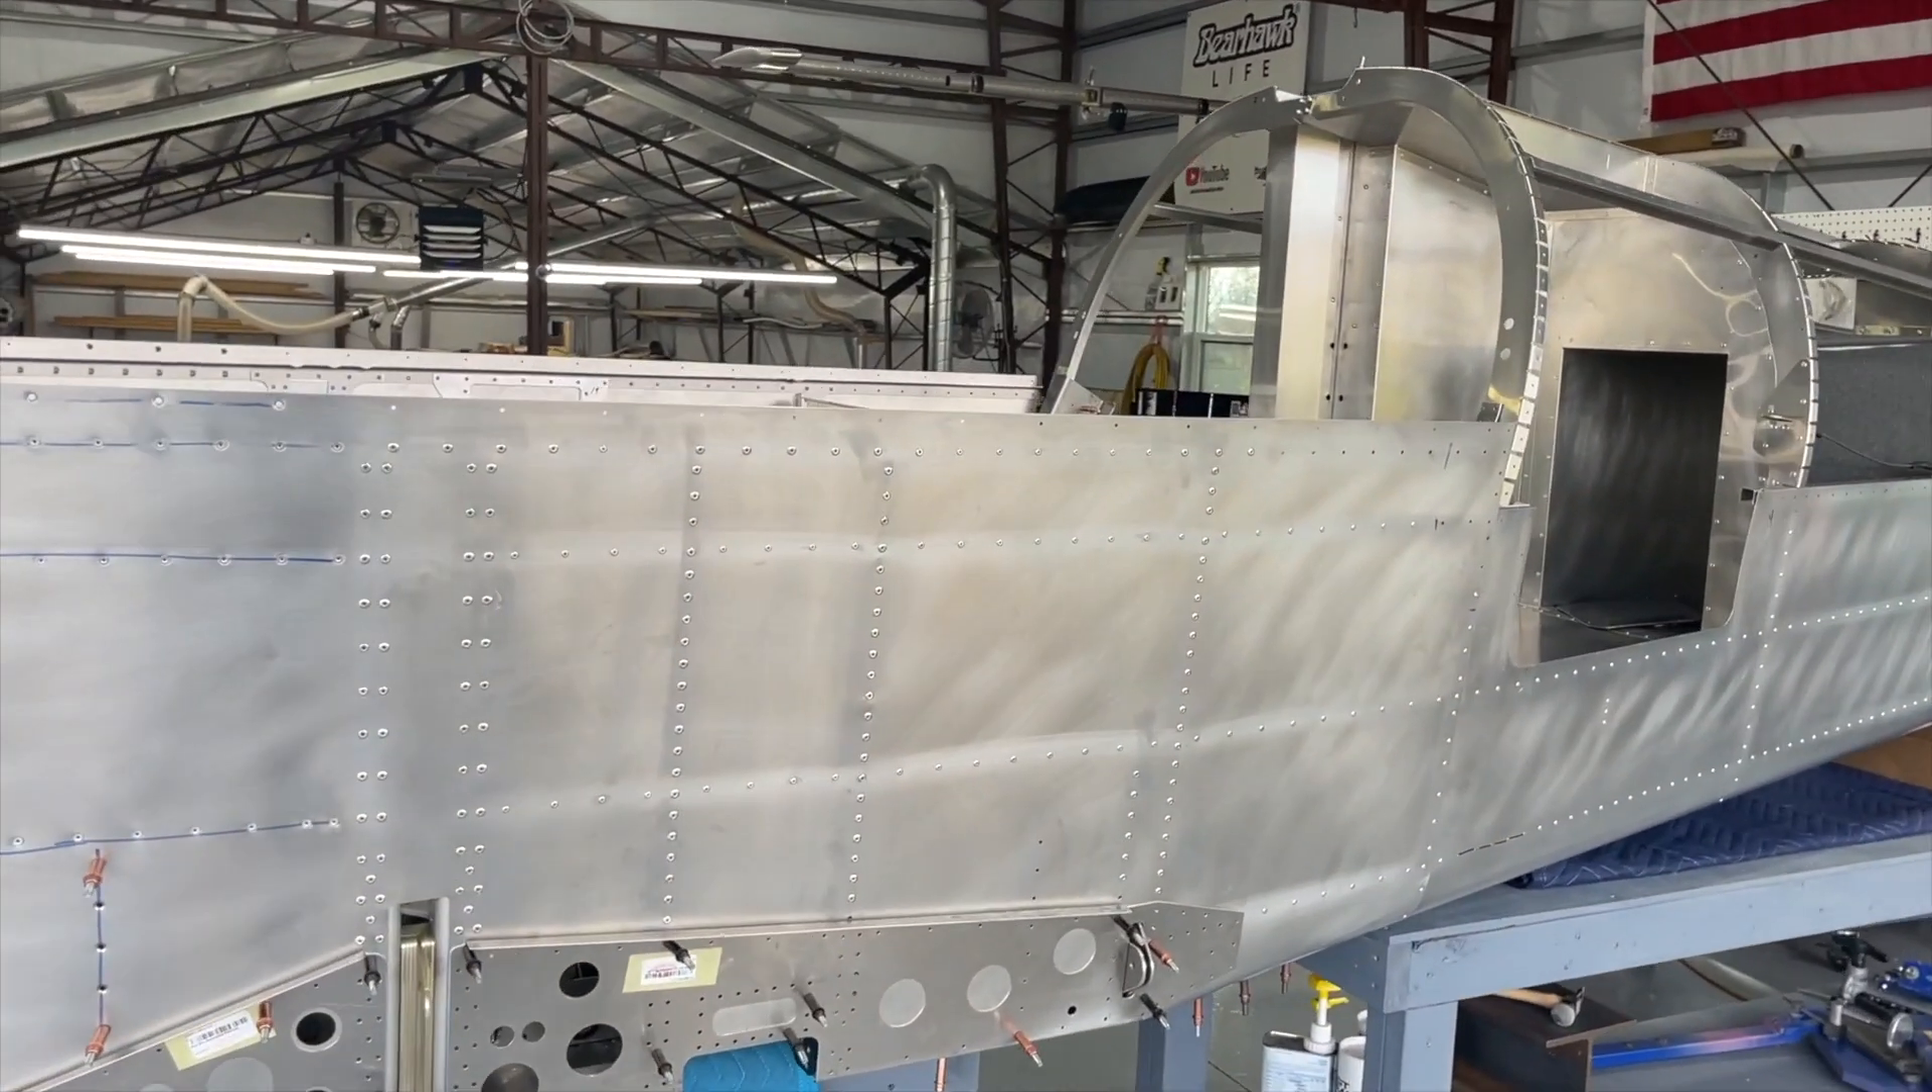So, I've joined the center fuselage and rear fuselage further with the side skins, and side skins on the center fuselage are installed and riveted.